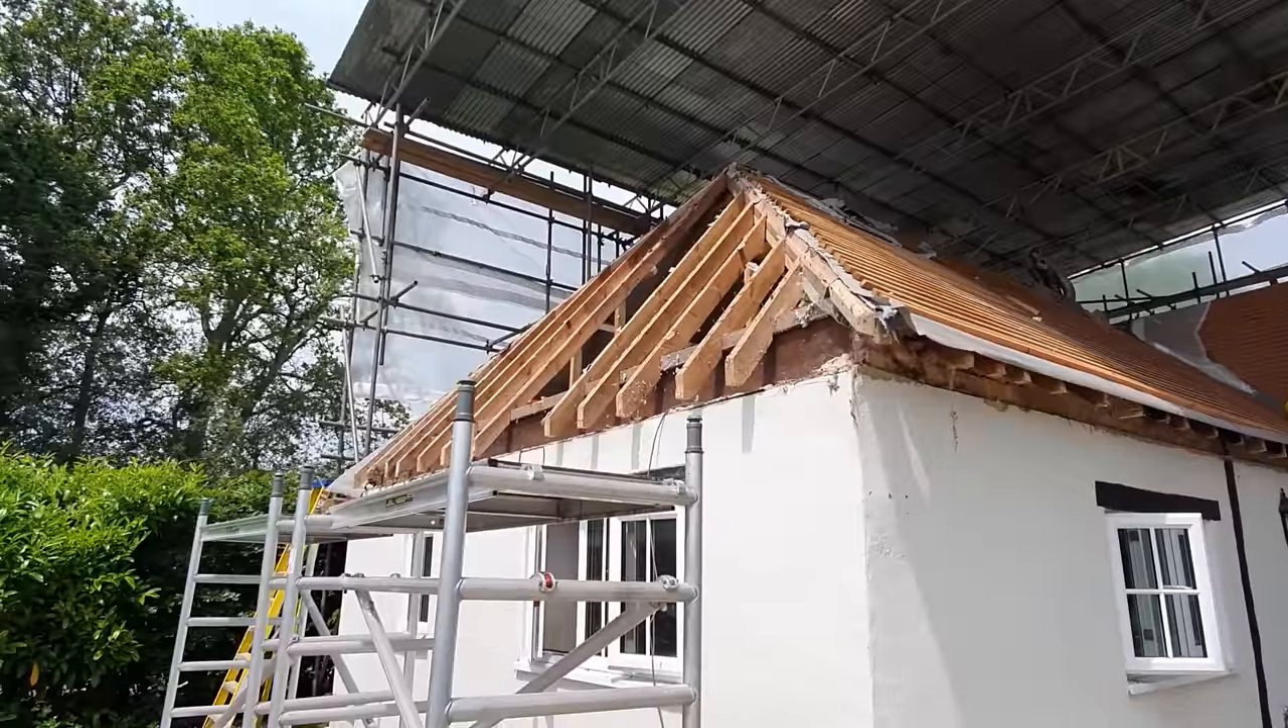We've got all of the tiles off the roof and we're now taking the battening off the roof.